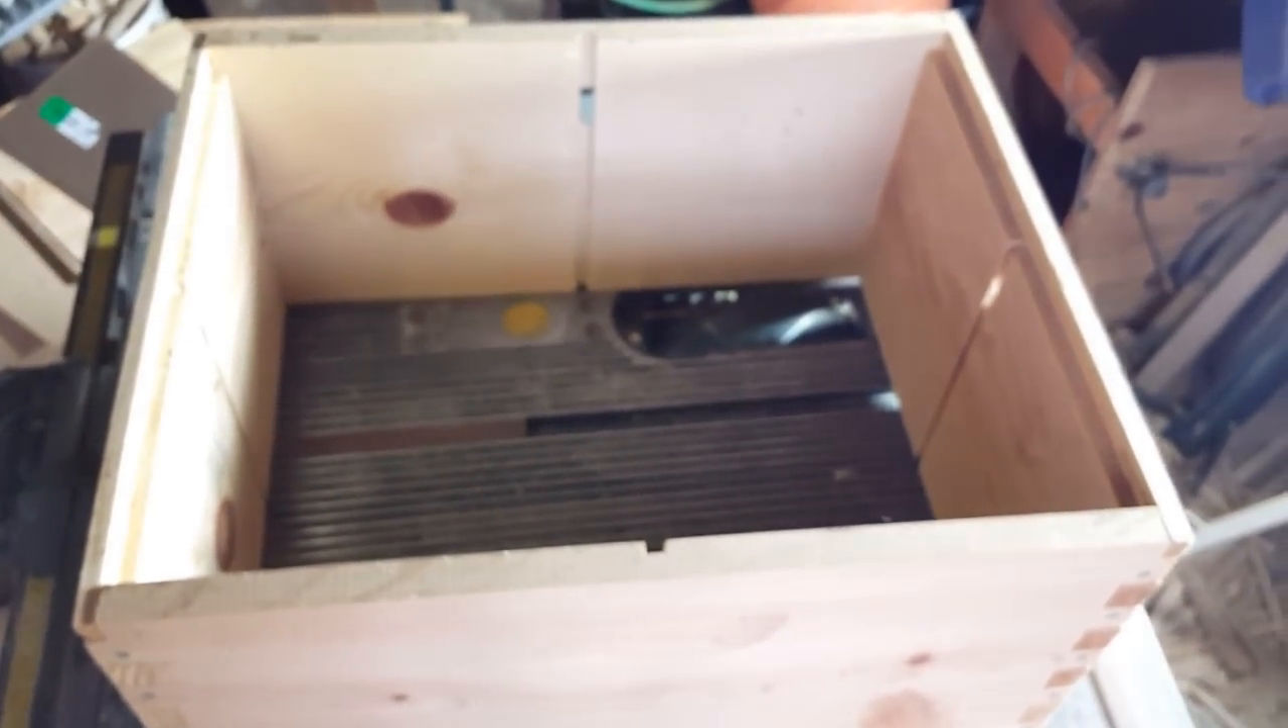Okay so we've taken our uh four pieces and assembled them into the hive body.